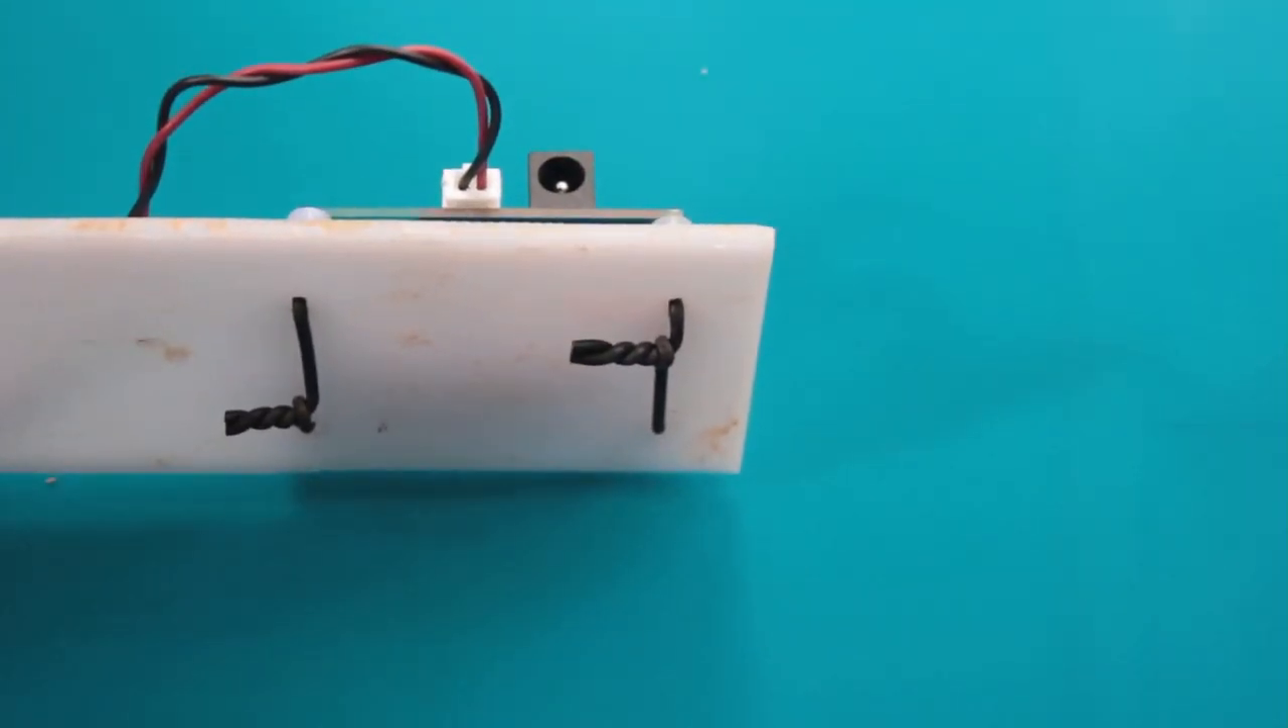The ends of the wire are twisted together on the back of the acrylic.